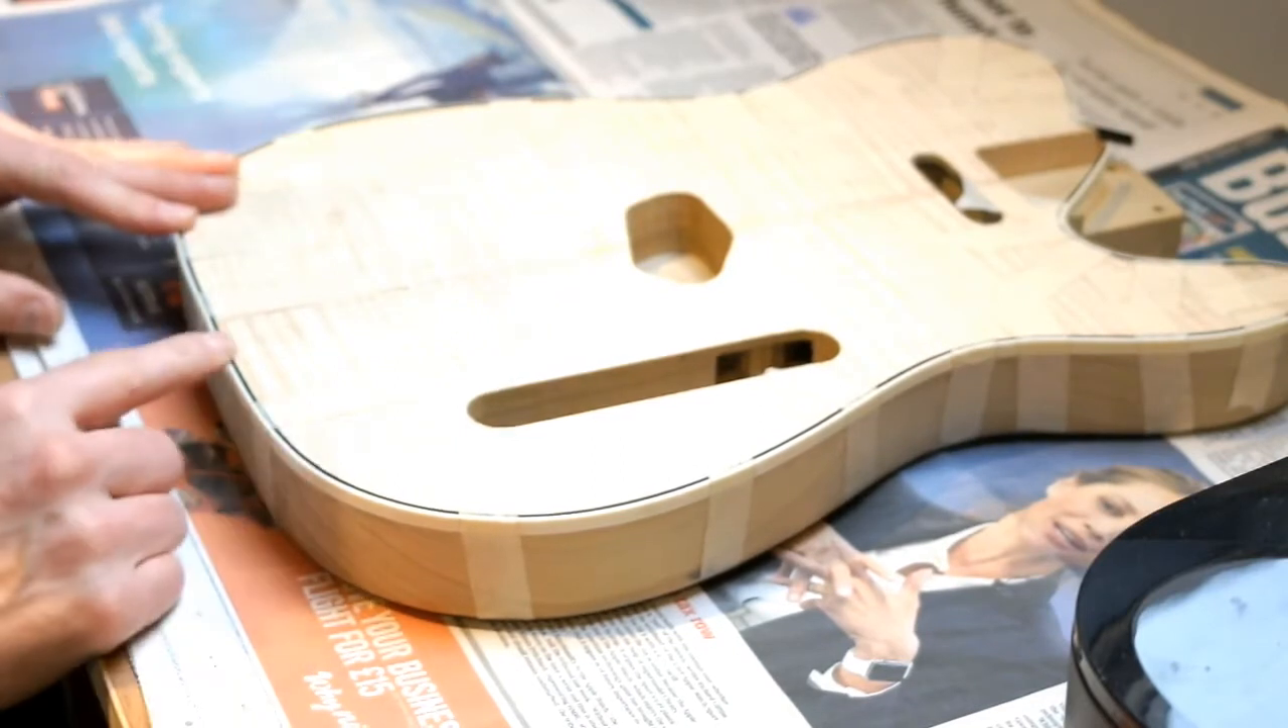Right so for the binding I've attached it using just tape at the moment and I have used a heat gun especially around here so or rather a hair dryer.